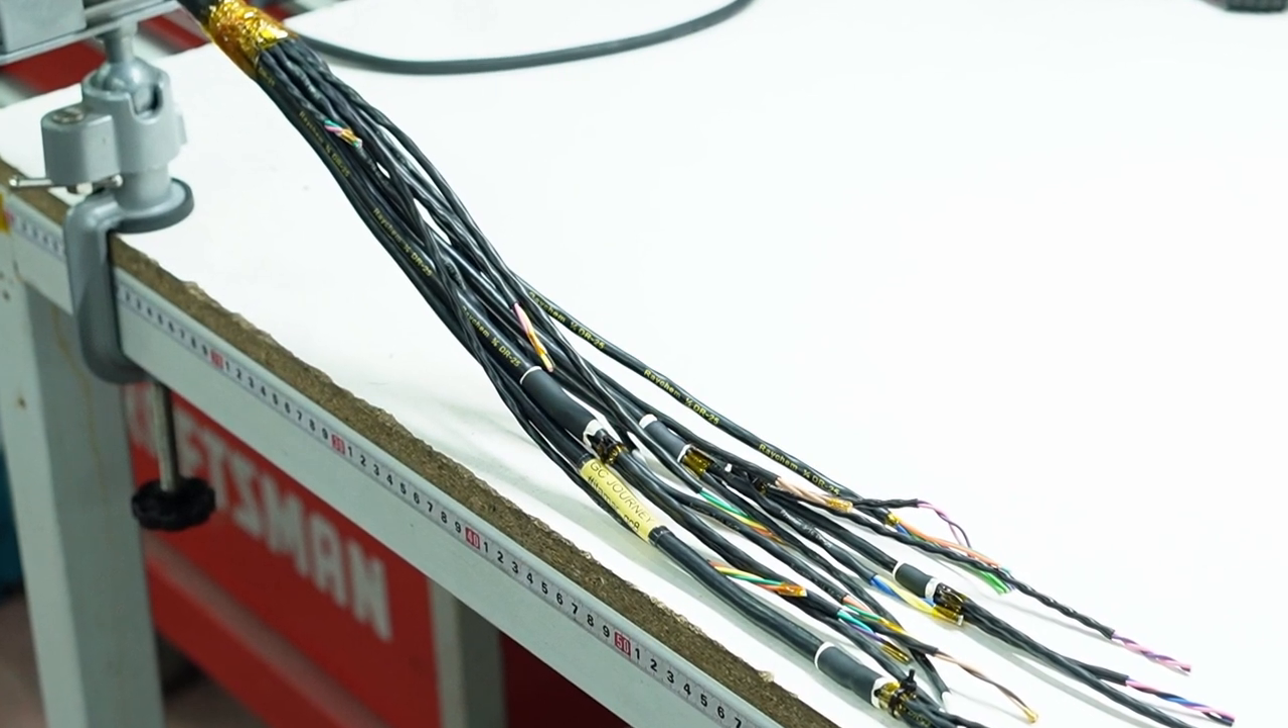The harness is like 92 % complete we're almost done we only need to put the labels on and crimp all the connectors.